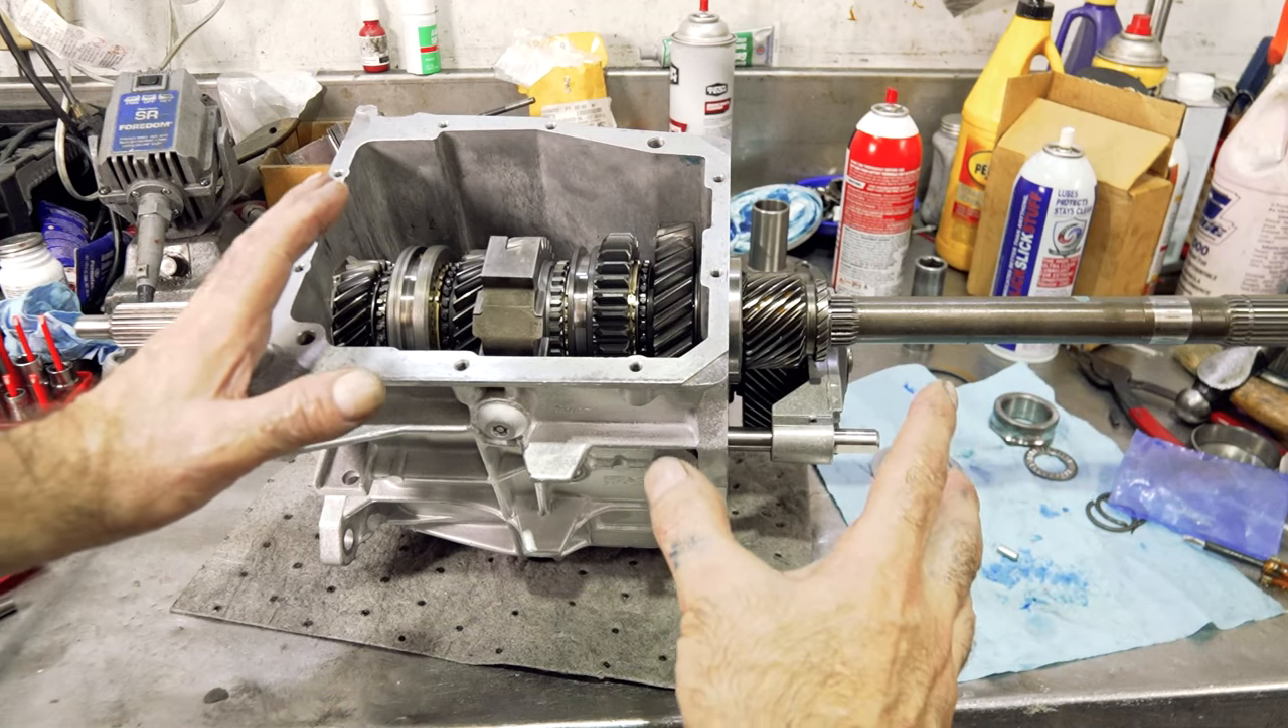So we got the complete upper gear train in.